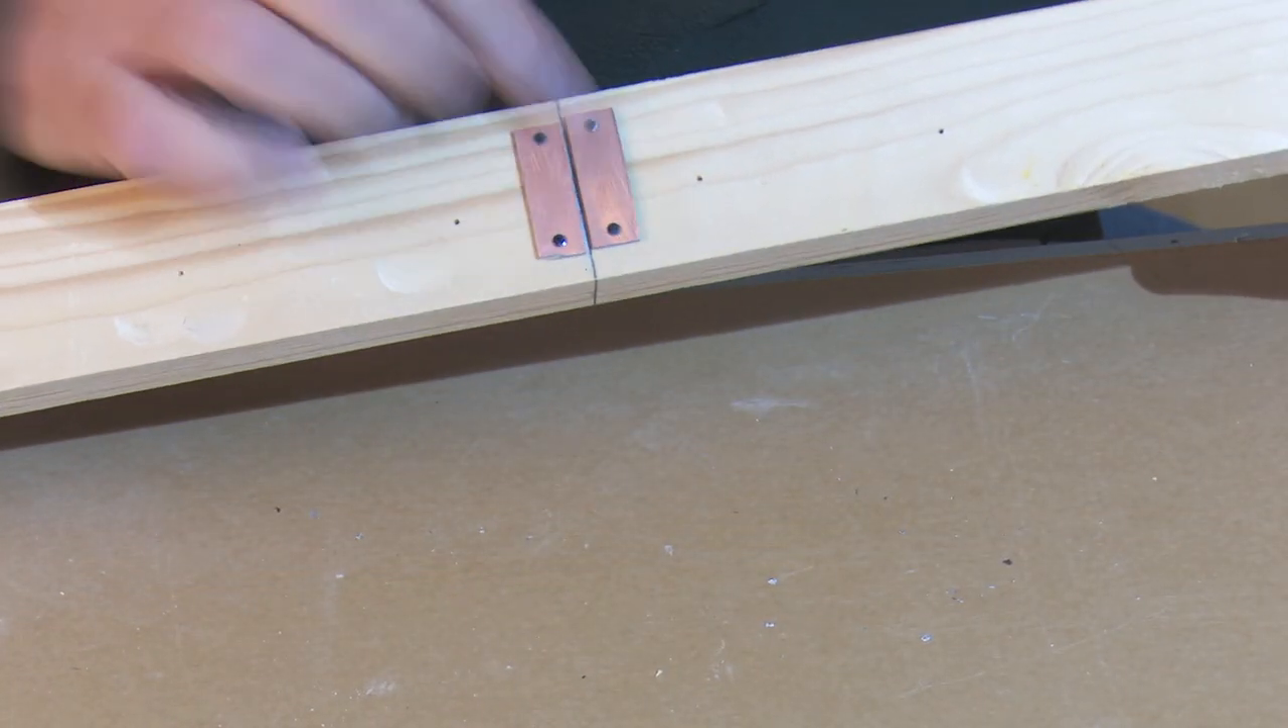So that's the pieces of copper in place.